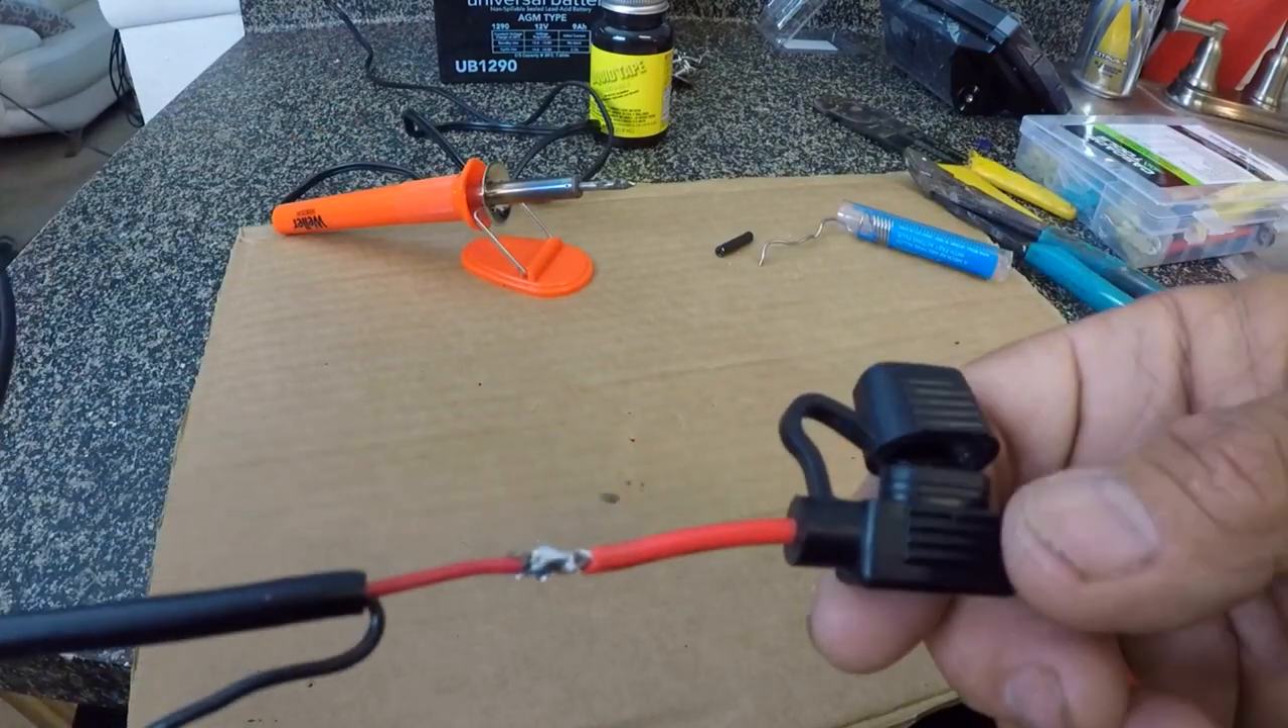We have our wires soldered together, wrapped together, soldered together.